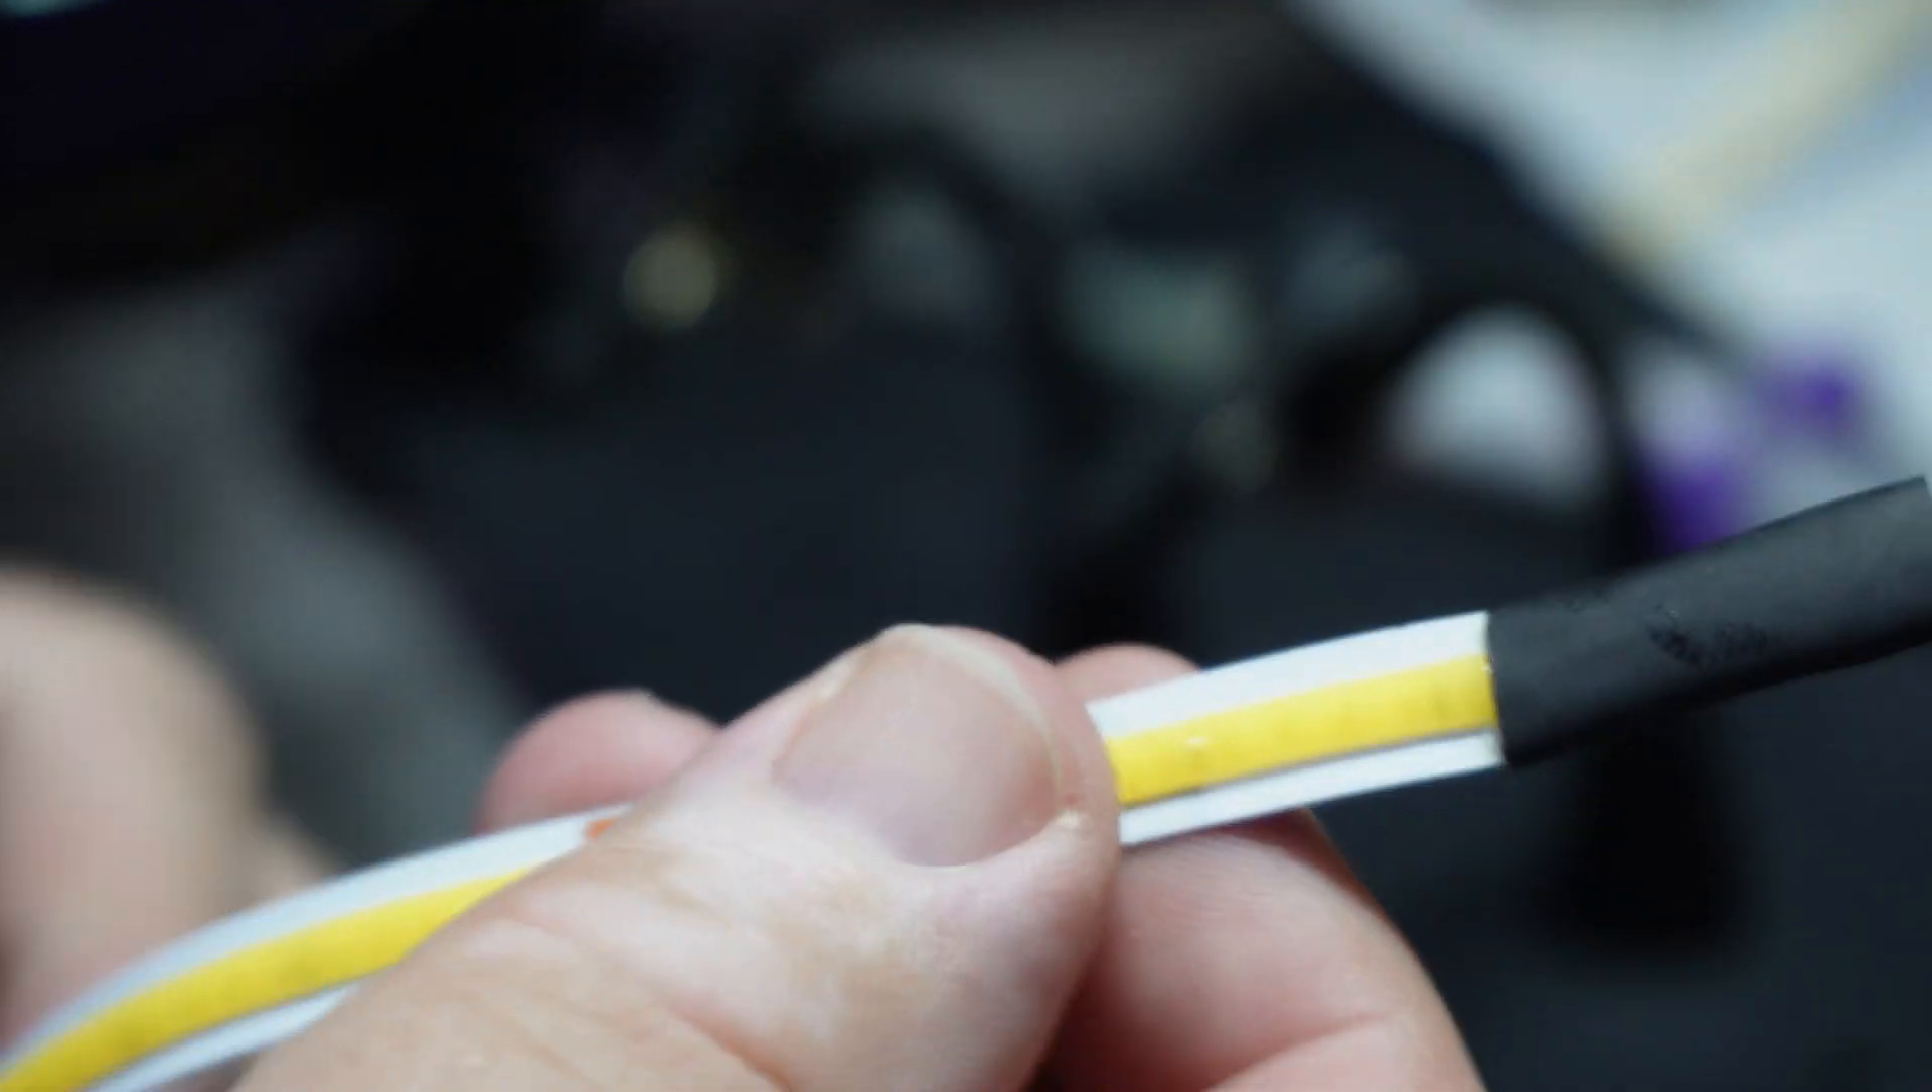Then I slid some heat shrink tubing over, but I didn't heat anything until I was done with everything because I wanted to make sure that everything works first.